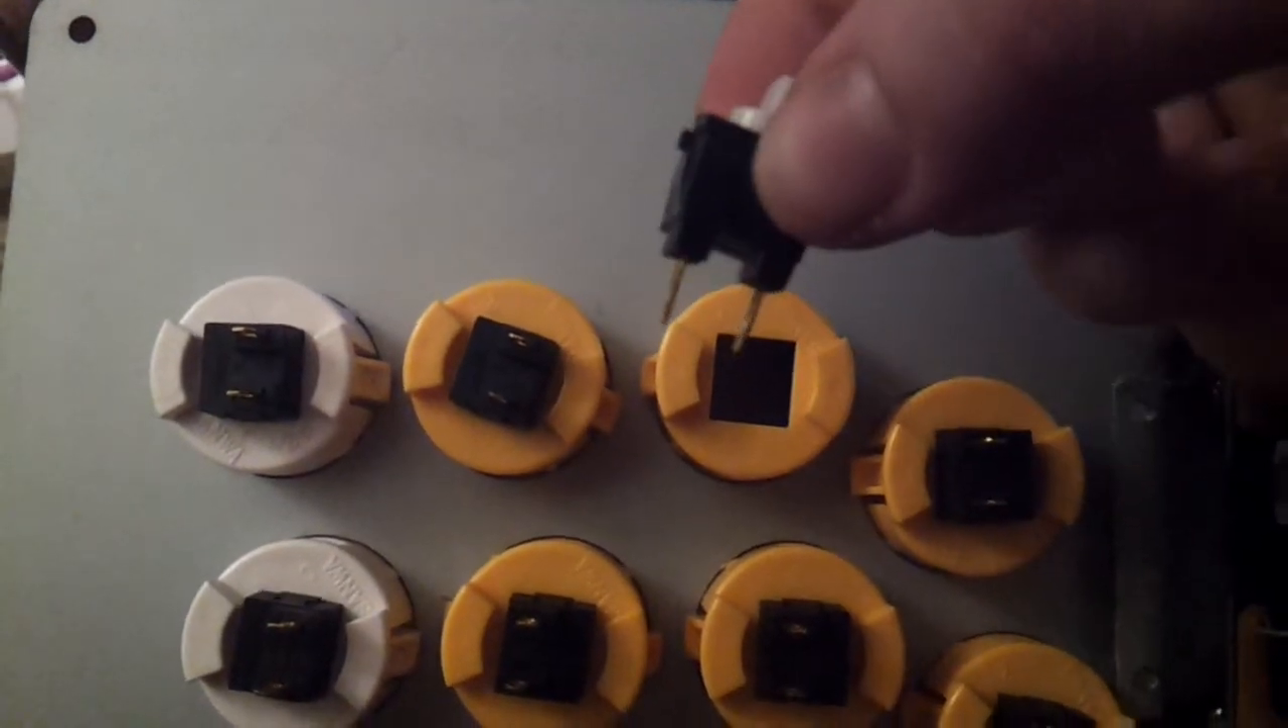And so, there's the micro switch out of the button.